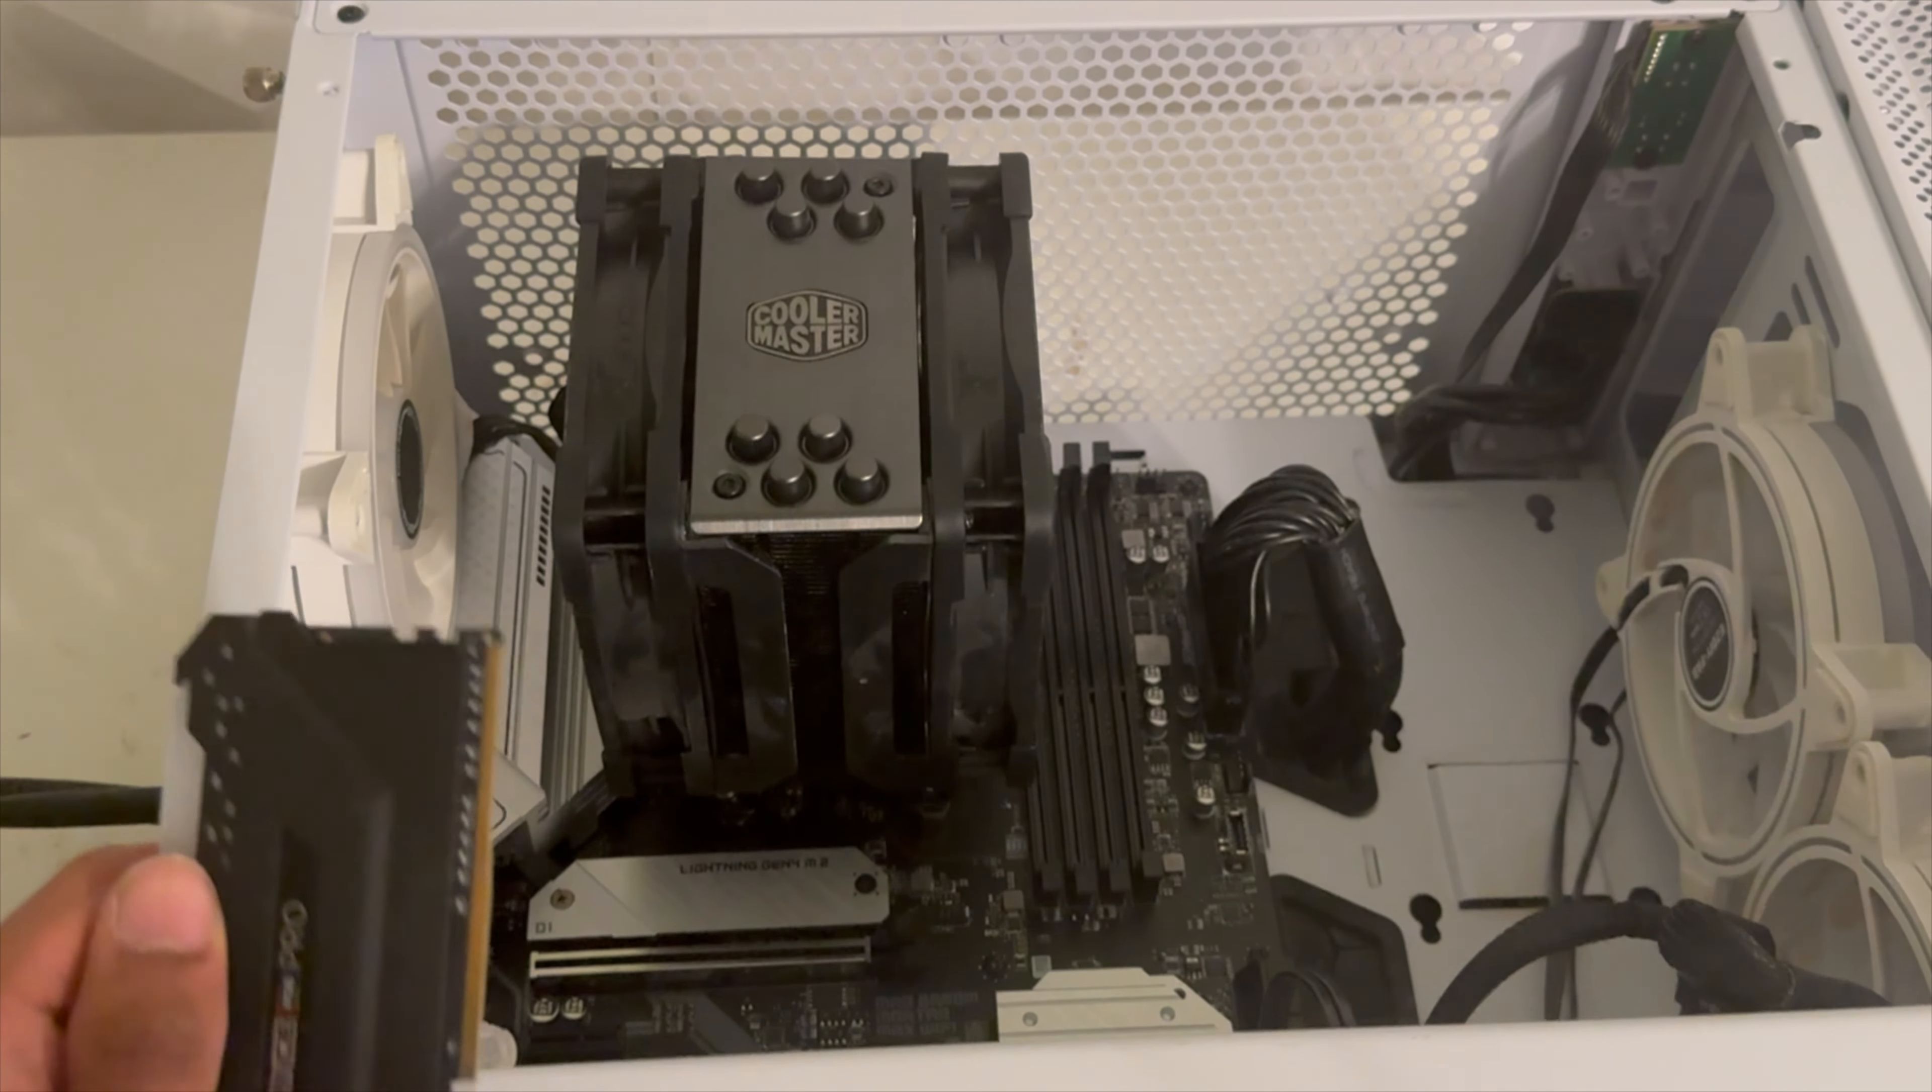But the CPU cooler is now on. And then we got these sticks of RAM.